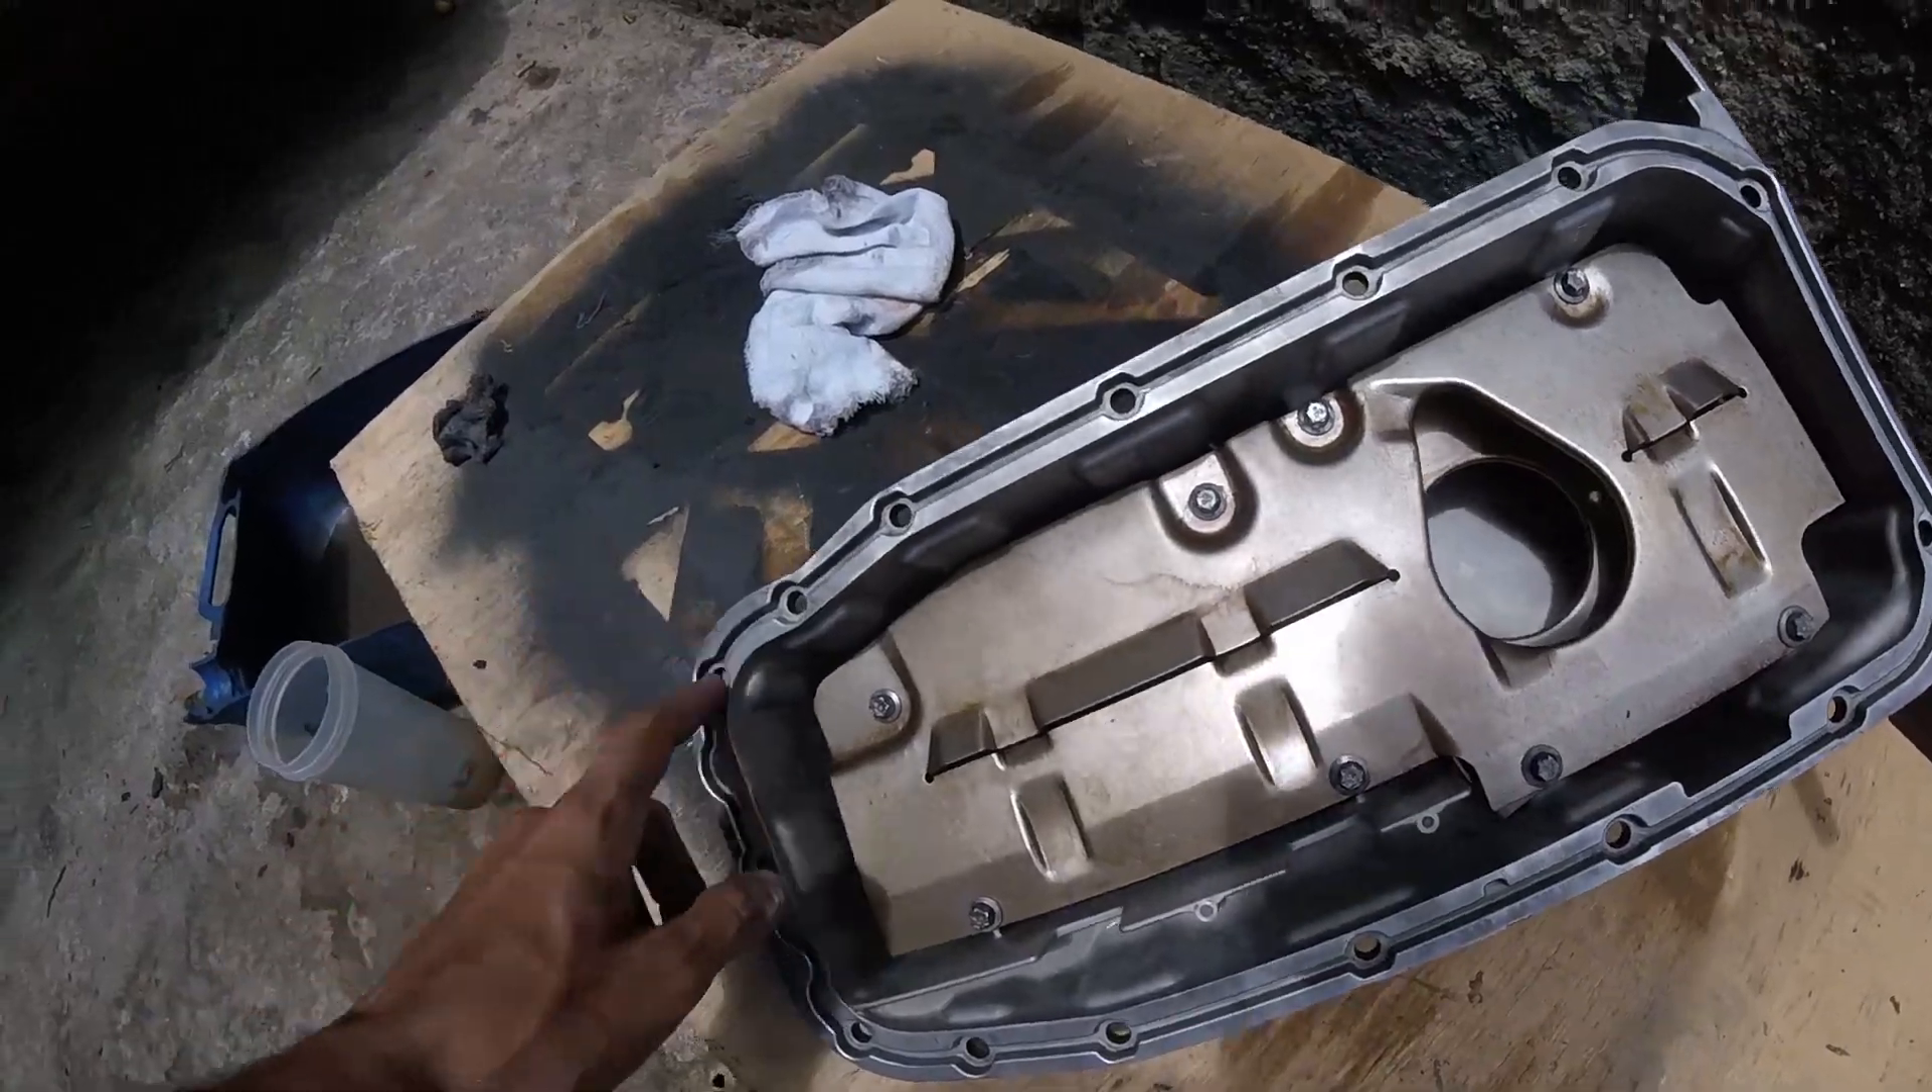Prontinho, rapaziada, ó Montado Torqueado aqui Todos os parafusos Todos os defletores aqui montados.